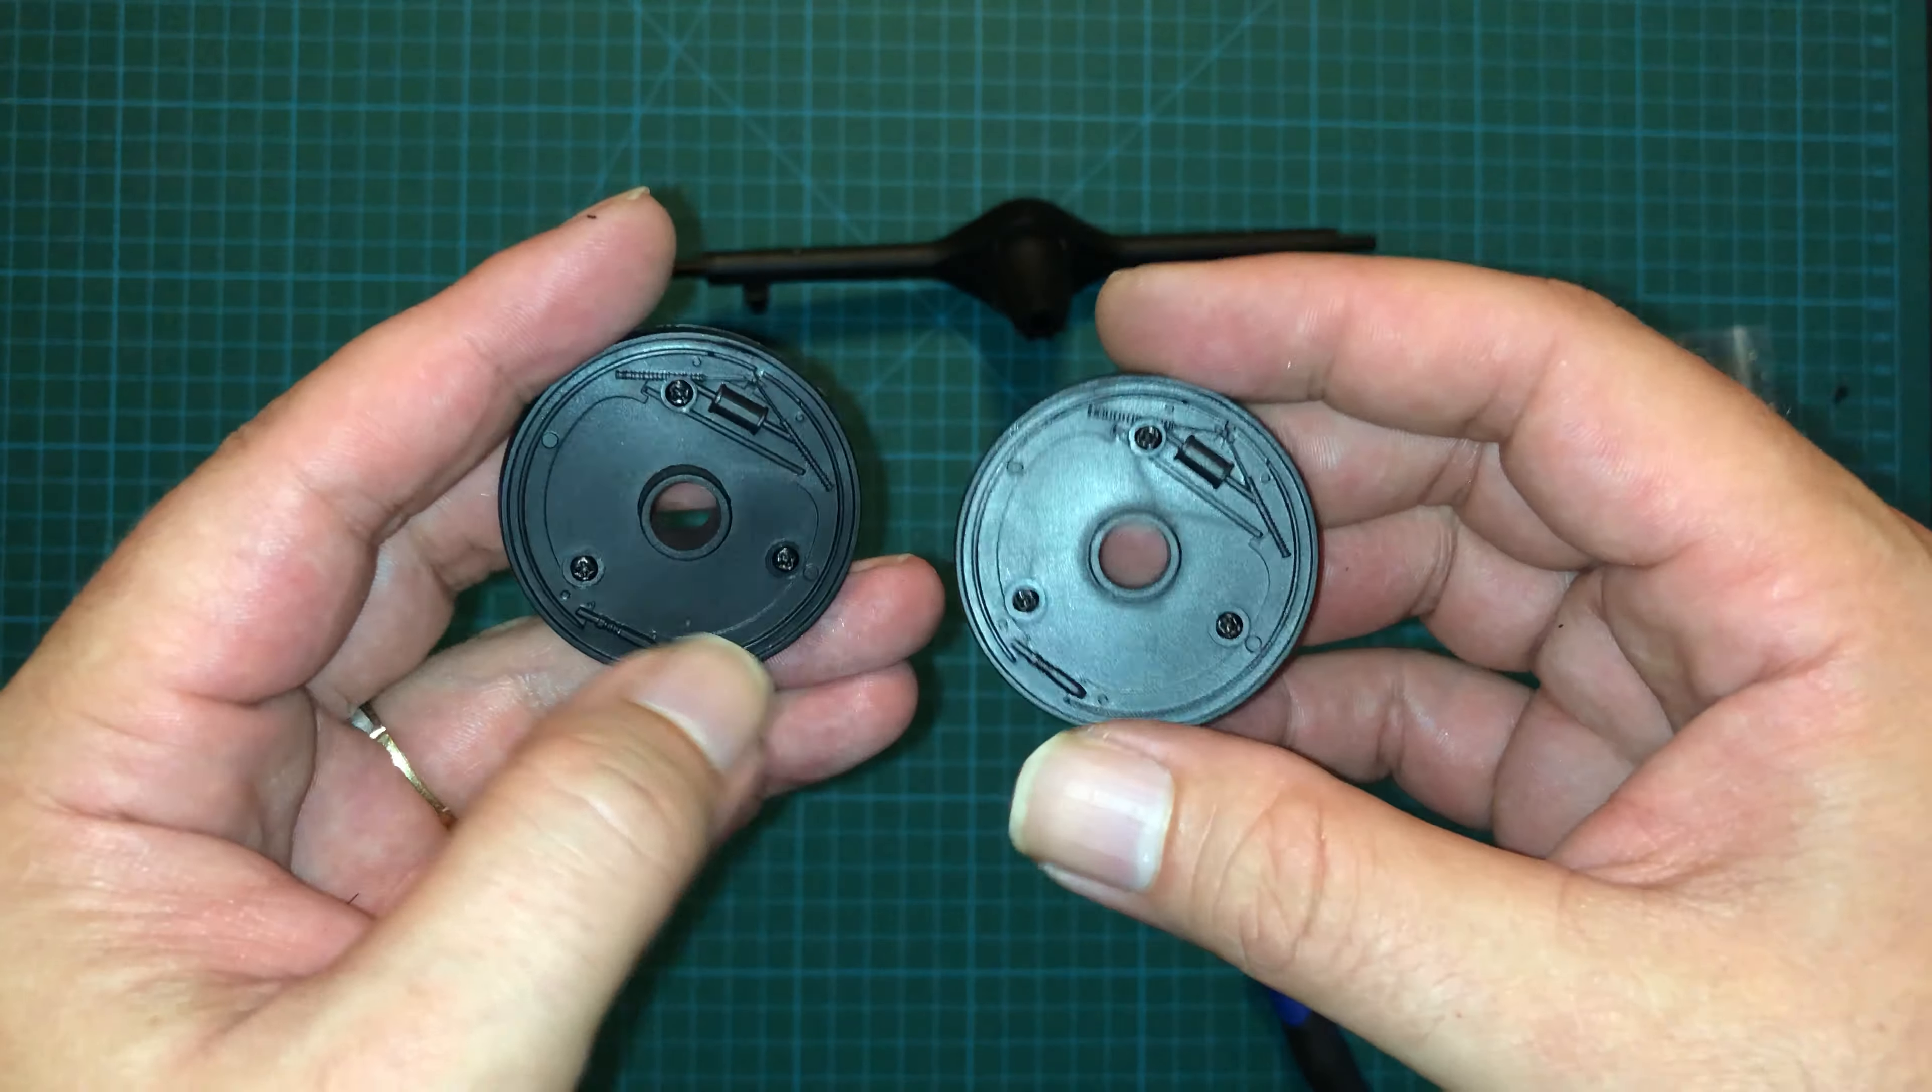Two brake drums assembled and that actually completes stage 30. And there you have it.